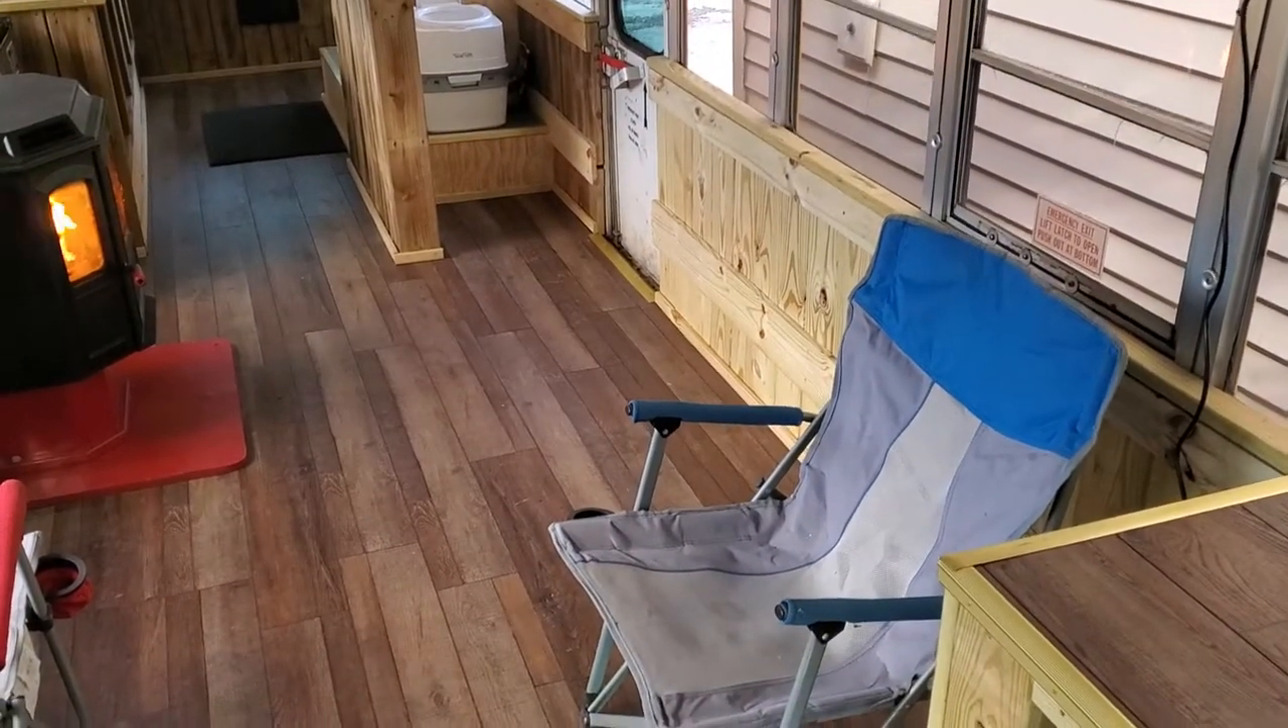Got our floor all done.